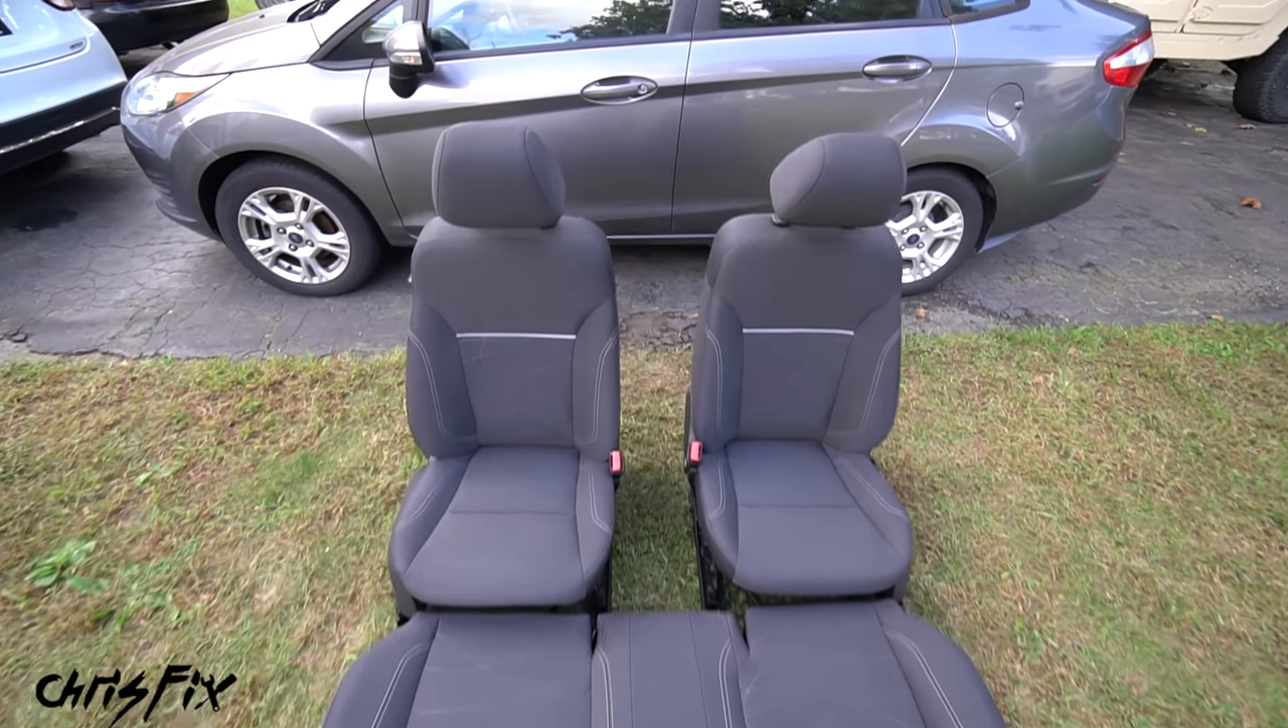All right and to finish this up The last thing we need to do is get these seats back in the car.